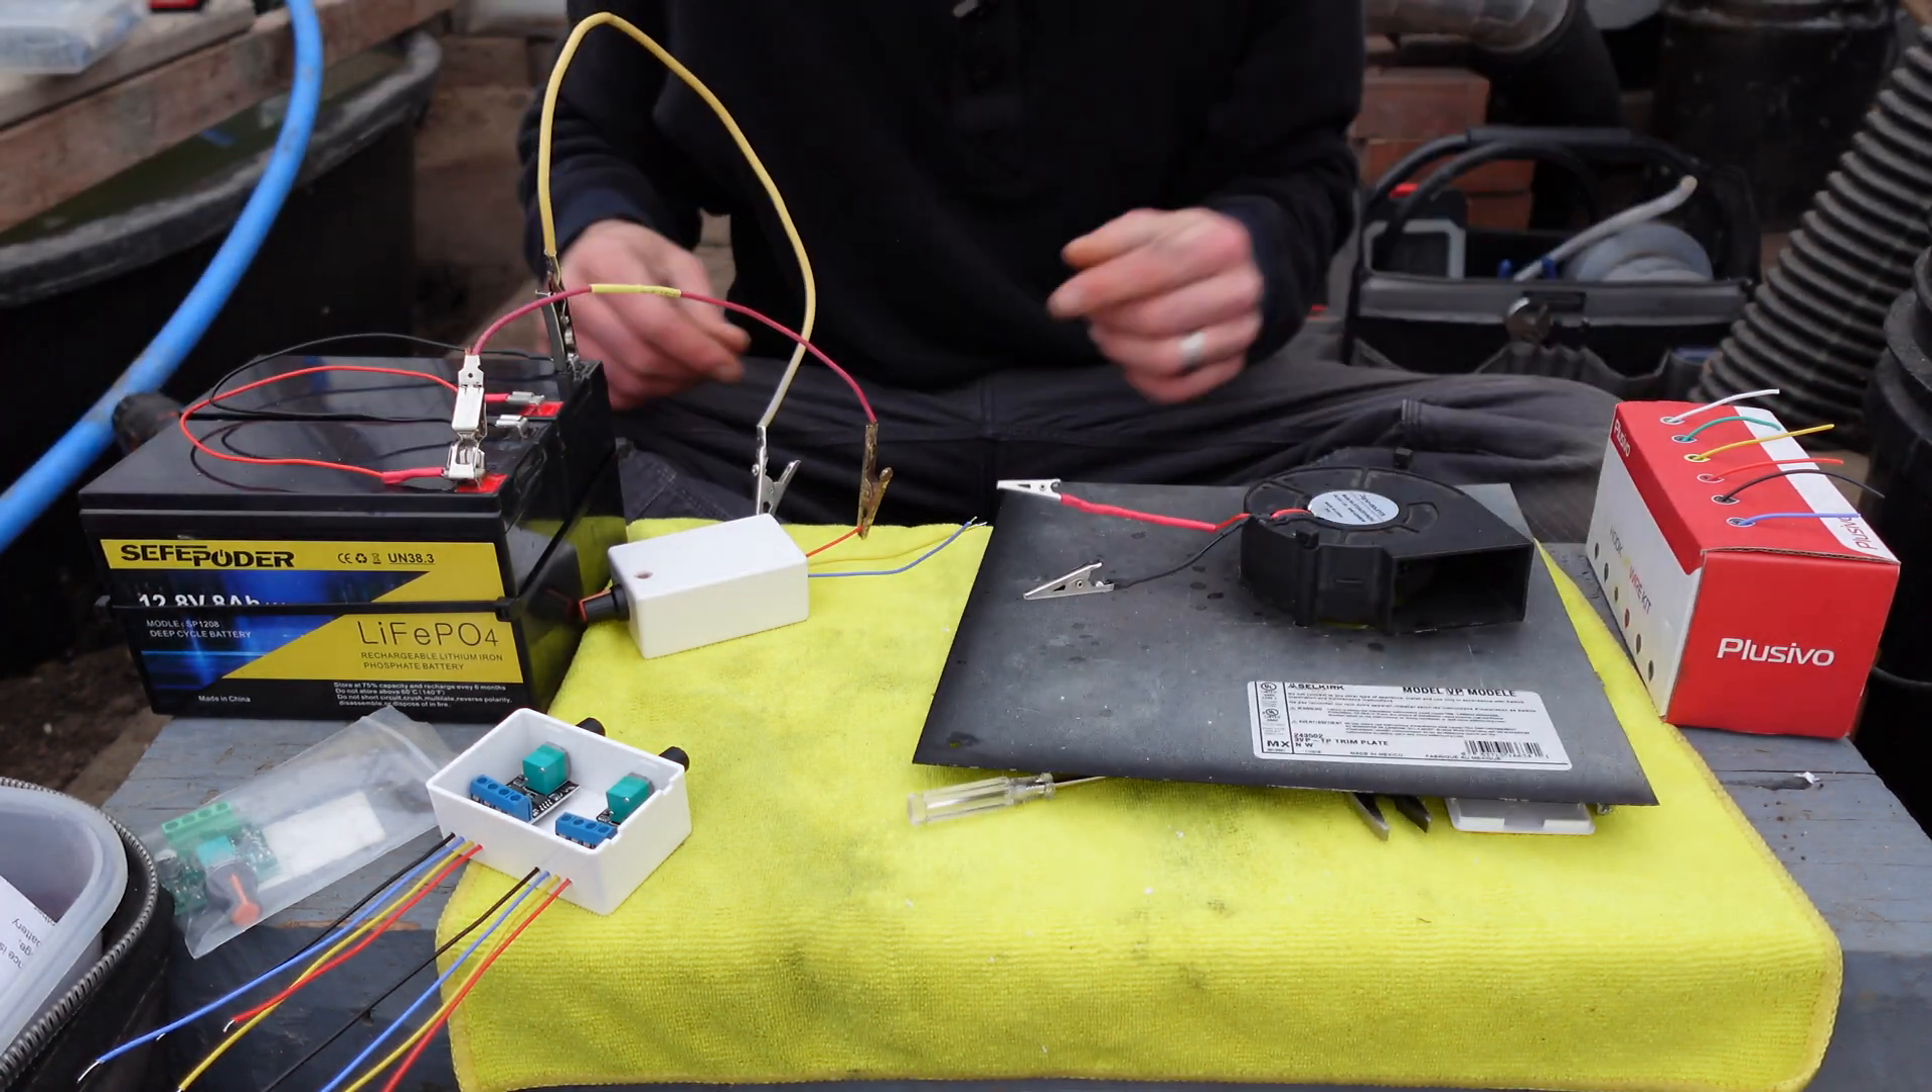We've got our positive and negative to the battery hooked up.